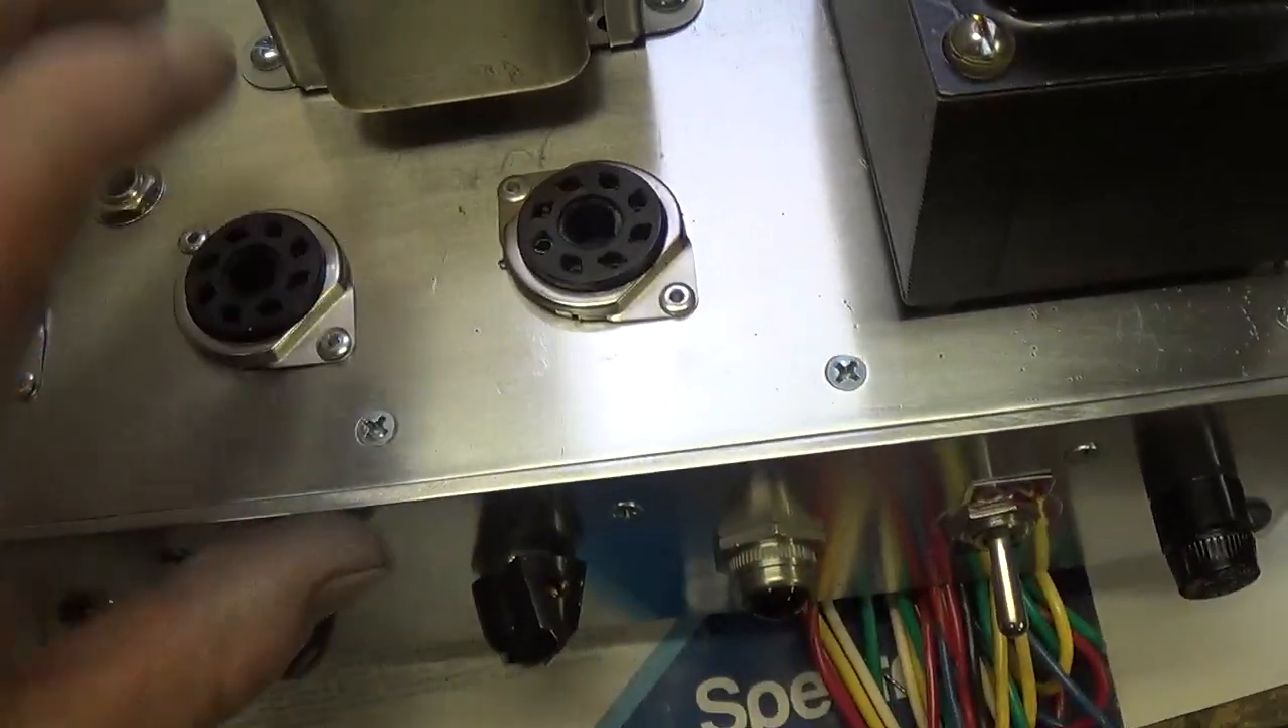Well, it looks like the chassis is completely assembled. The tube sockets have been riveted in place.